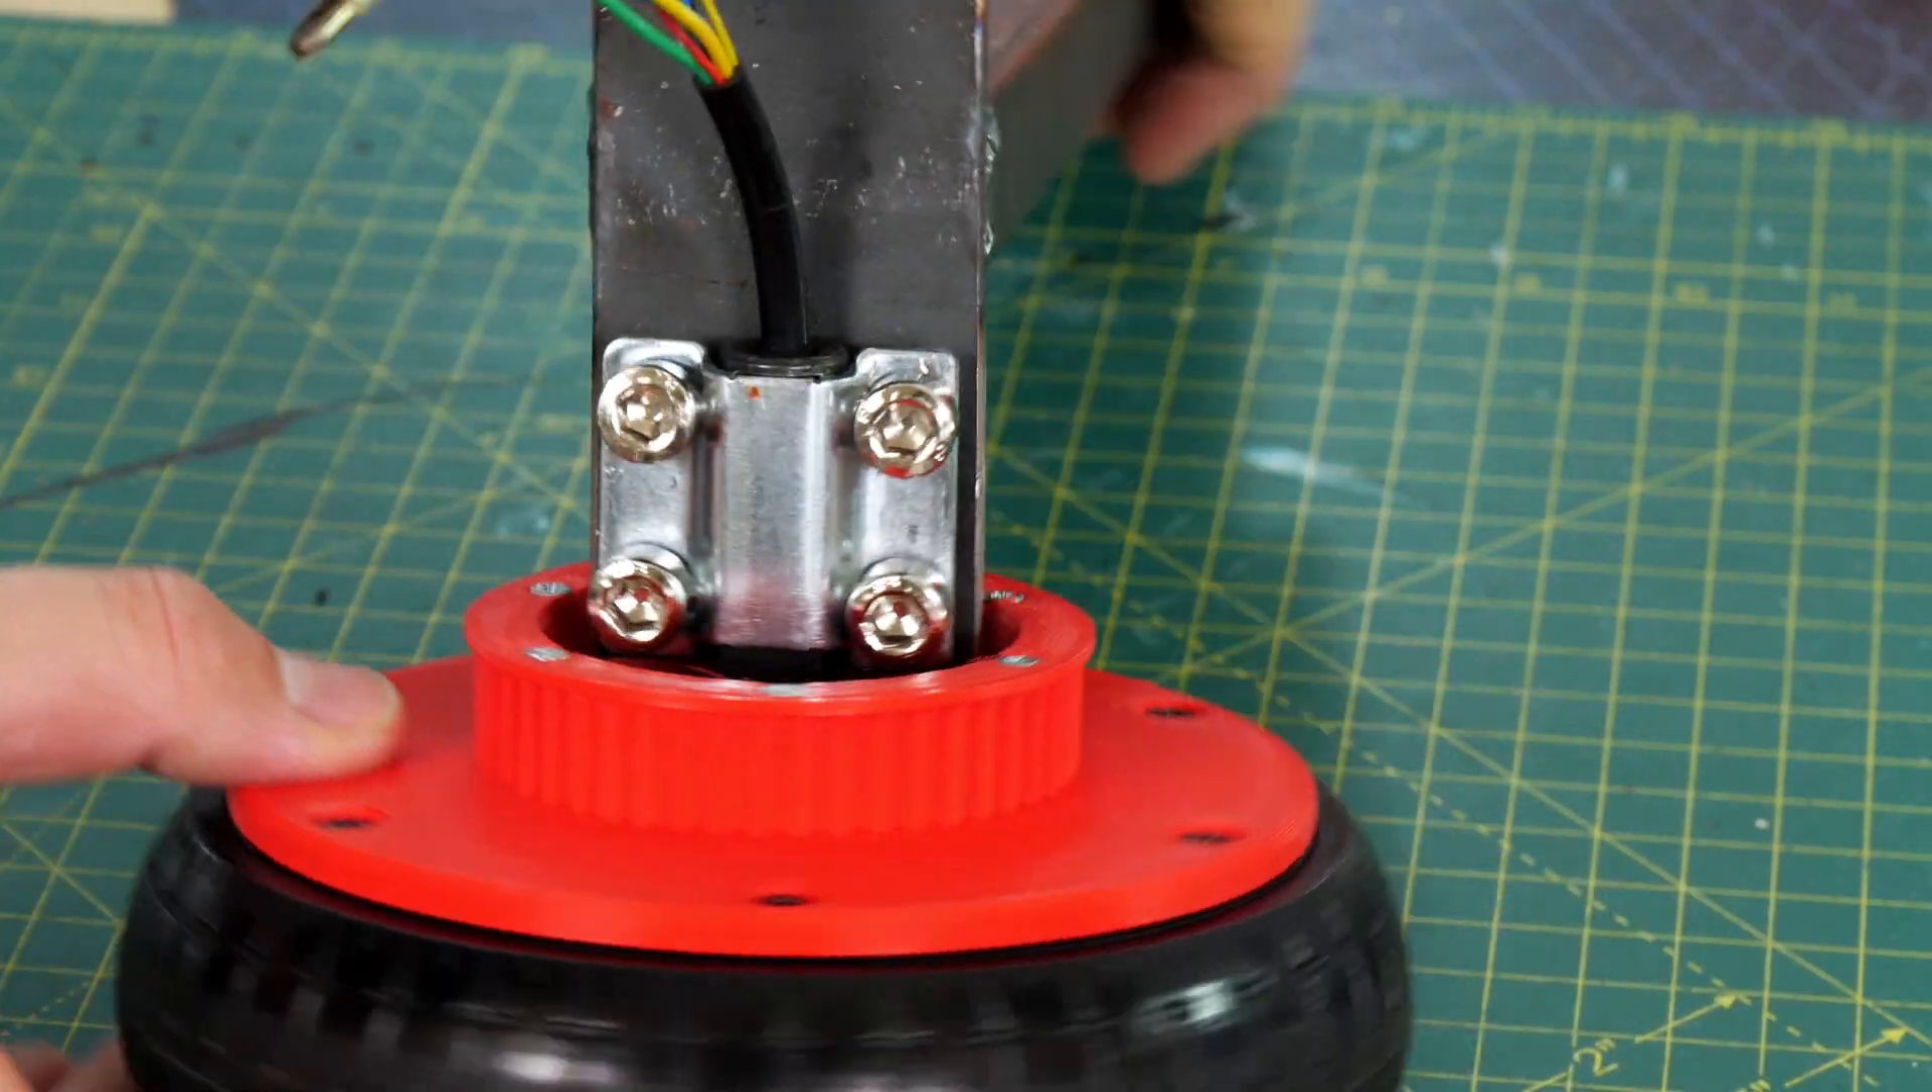So I've made a 3D printed pulley with a flange on and that screws onto the hoverboard wheel with the mounting holes that already existed with exactly the same screws that were already there.